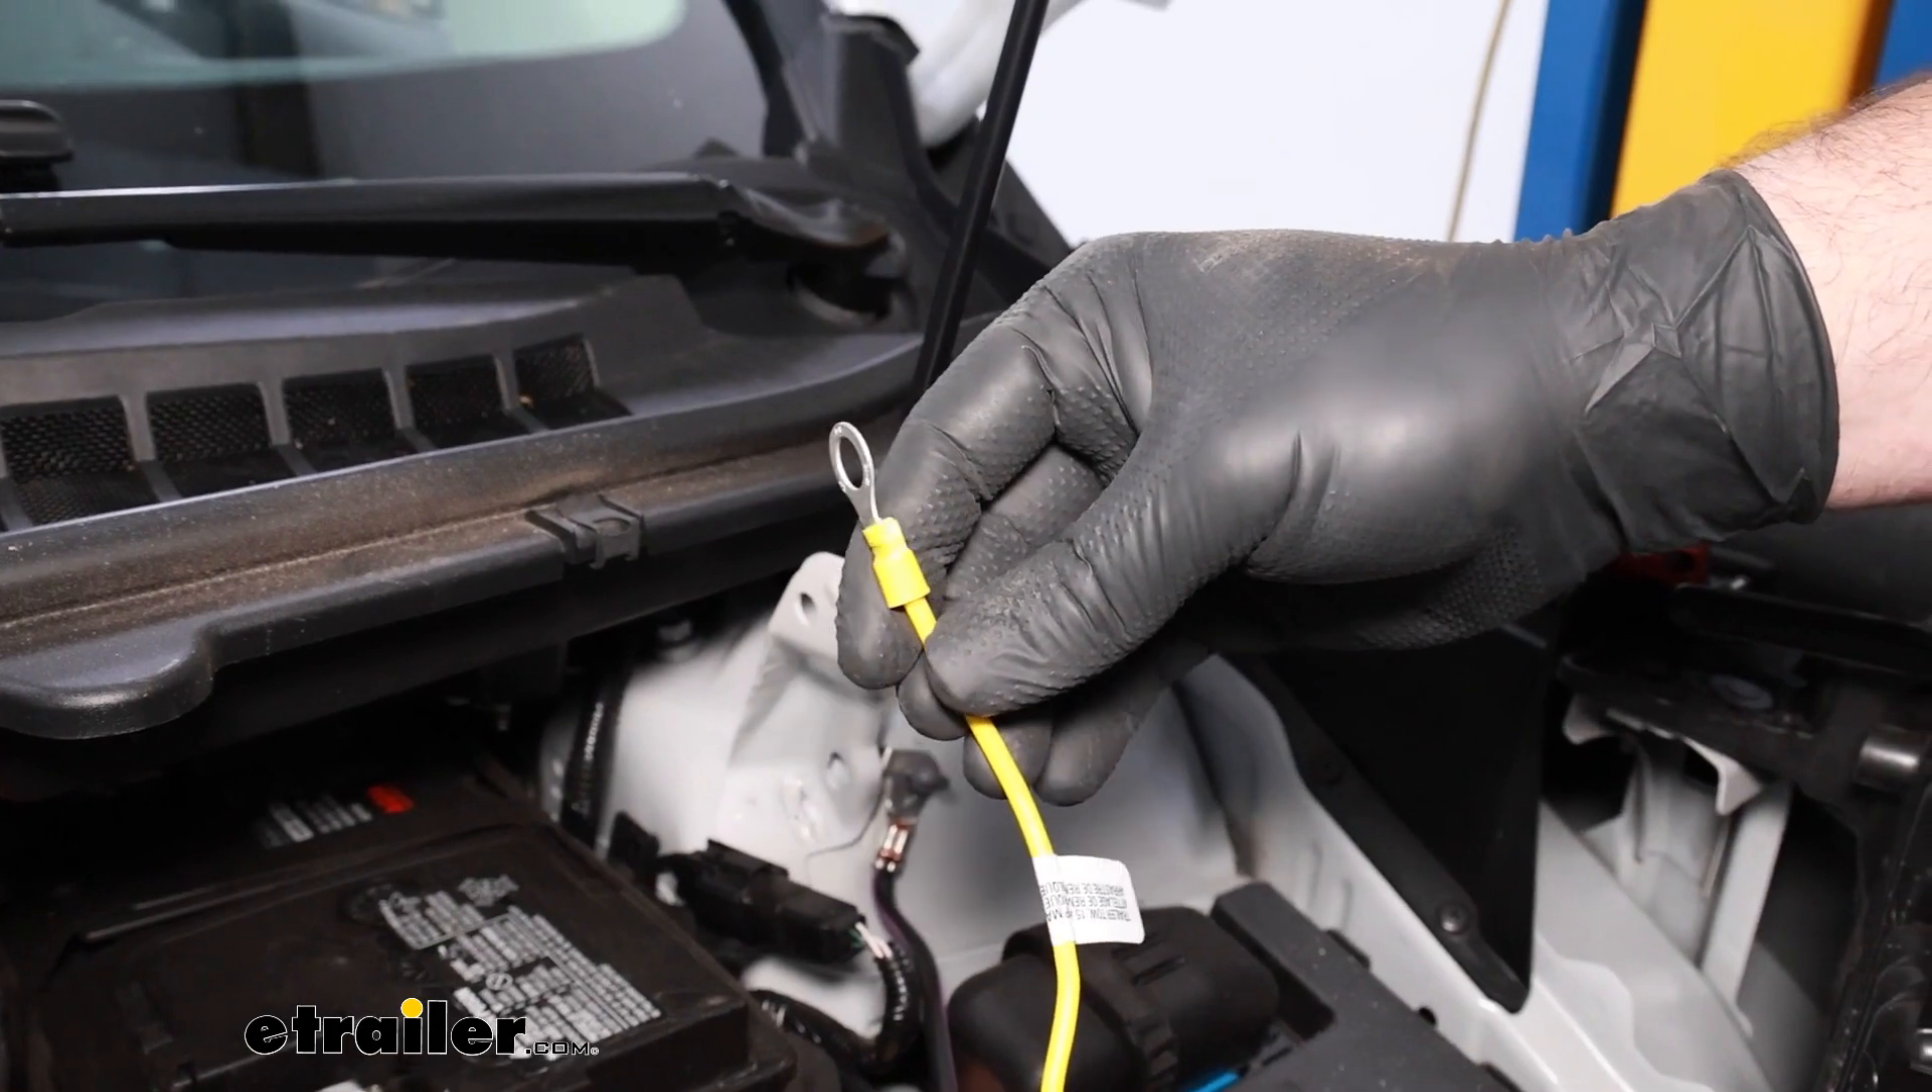Then we put our ring terminal on the other end. Now we just need to connect it up to our battery.